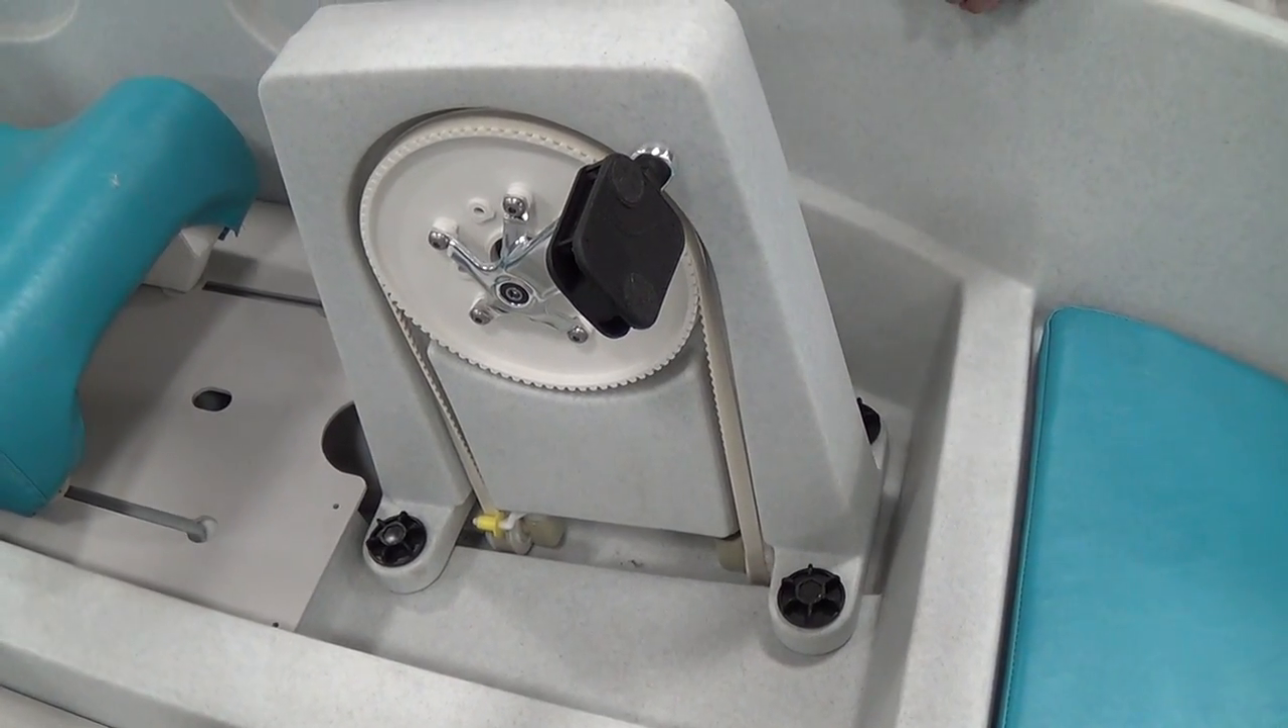A new belt, or the other belt, is now replaced on there.